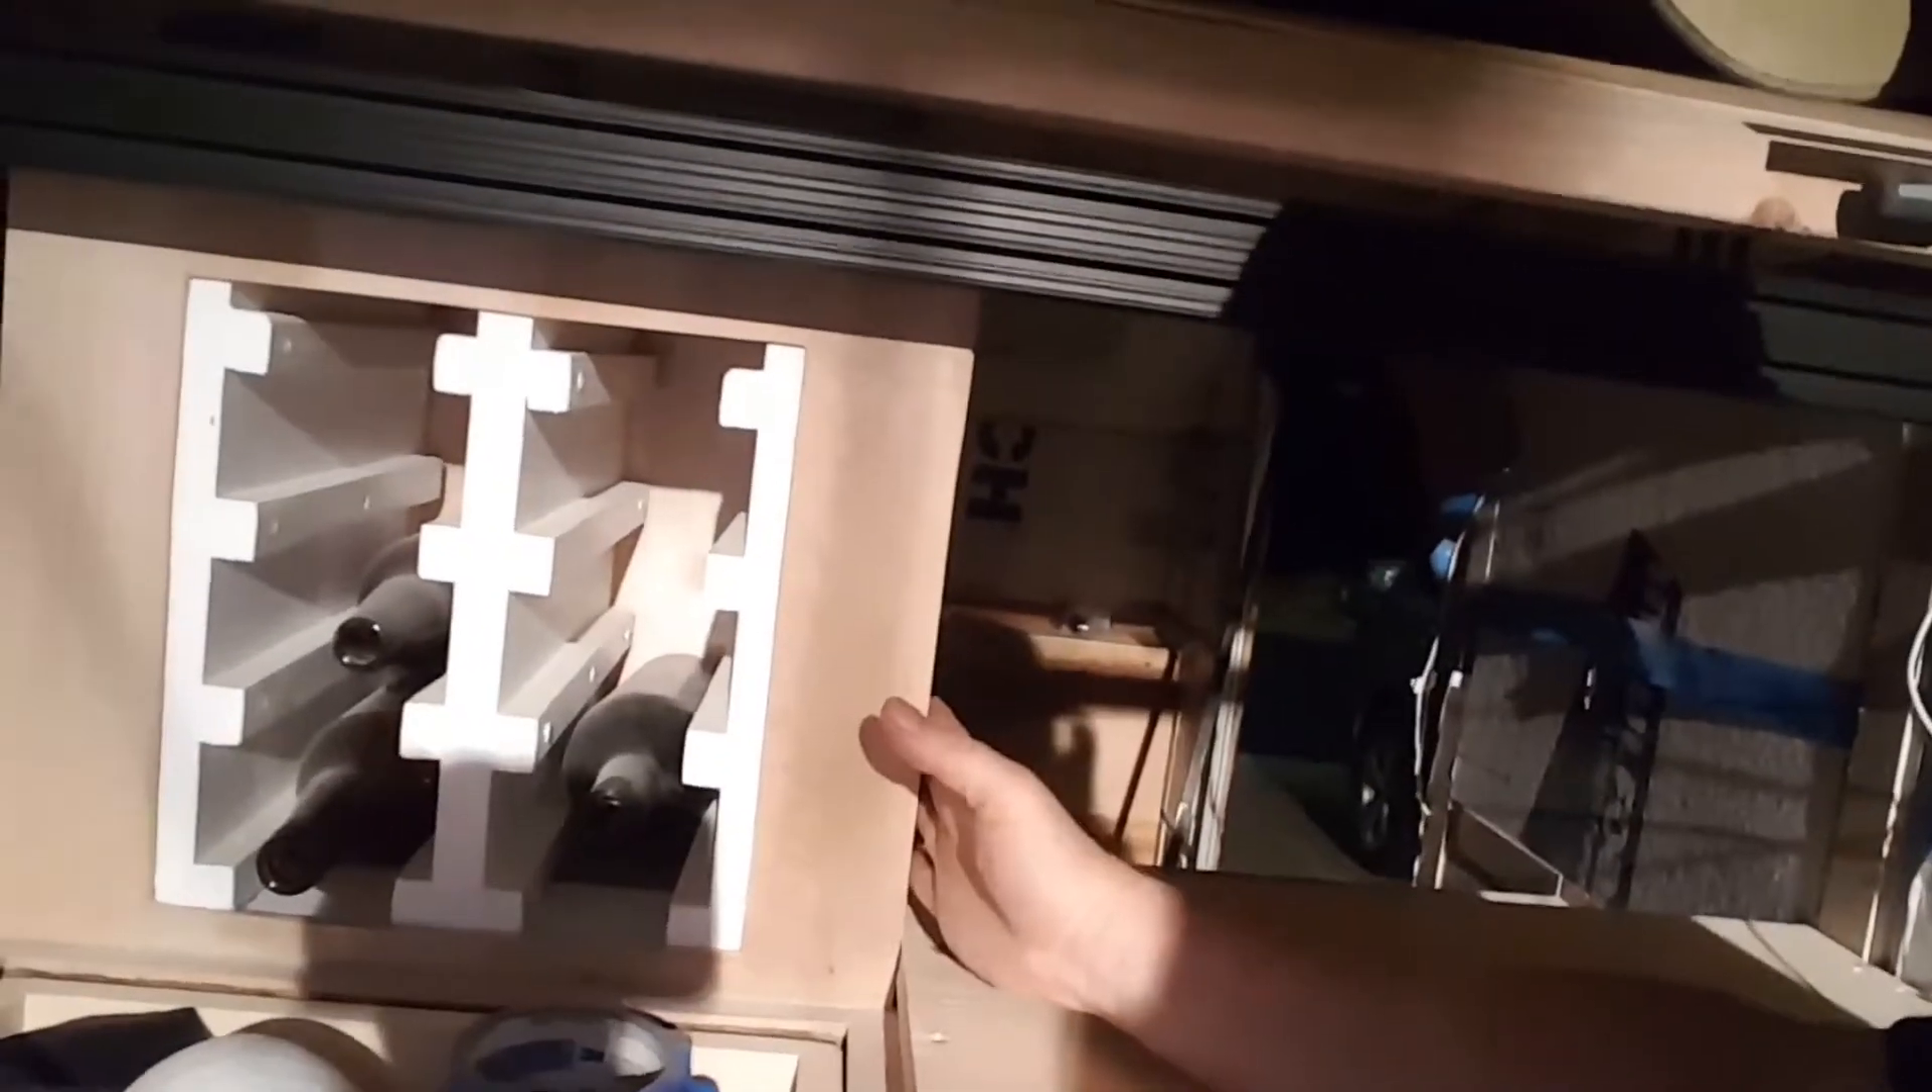The wine rack here it needs a door I've got to put a door on.